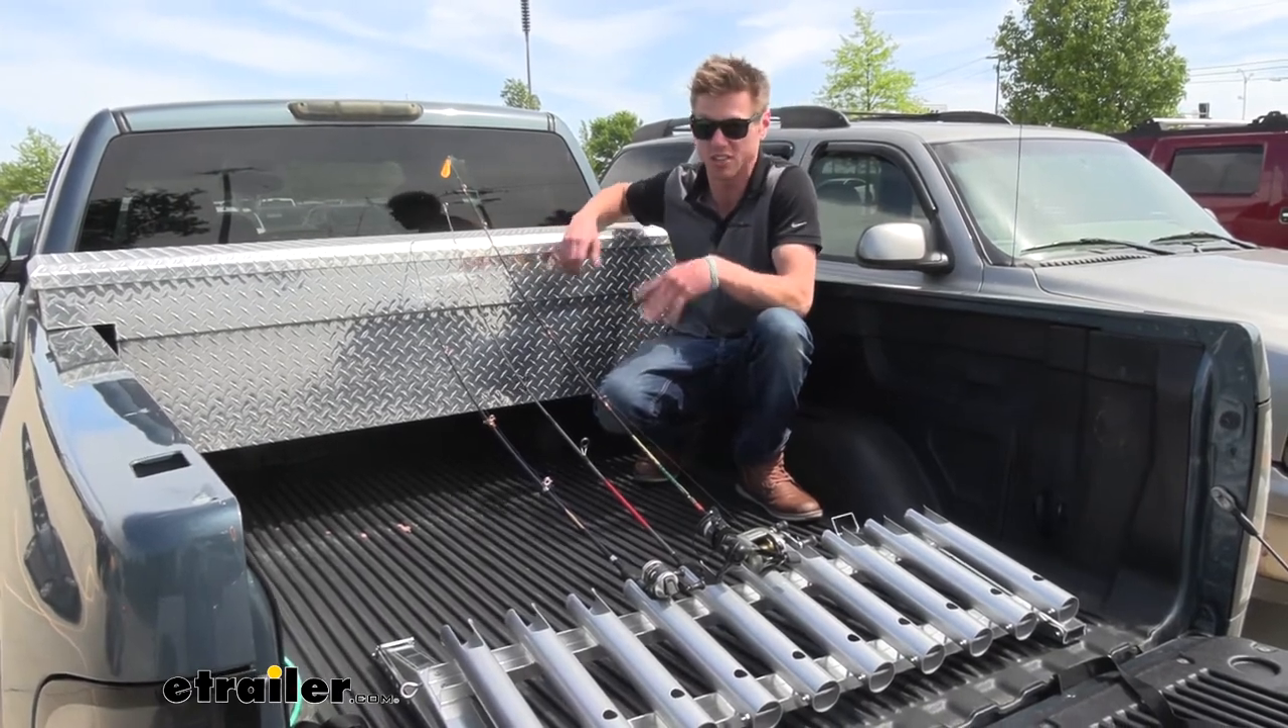So I have it this way, but we are going to make a little bit of adjustments just because my rods are kind of resting up on the toolbox.